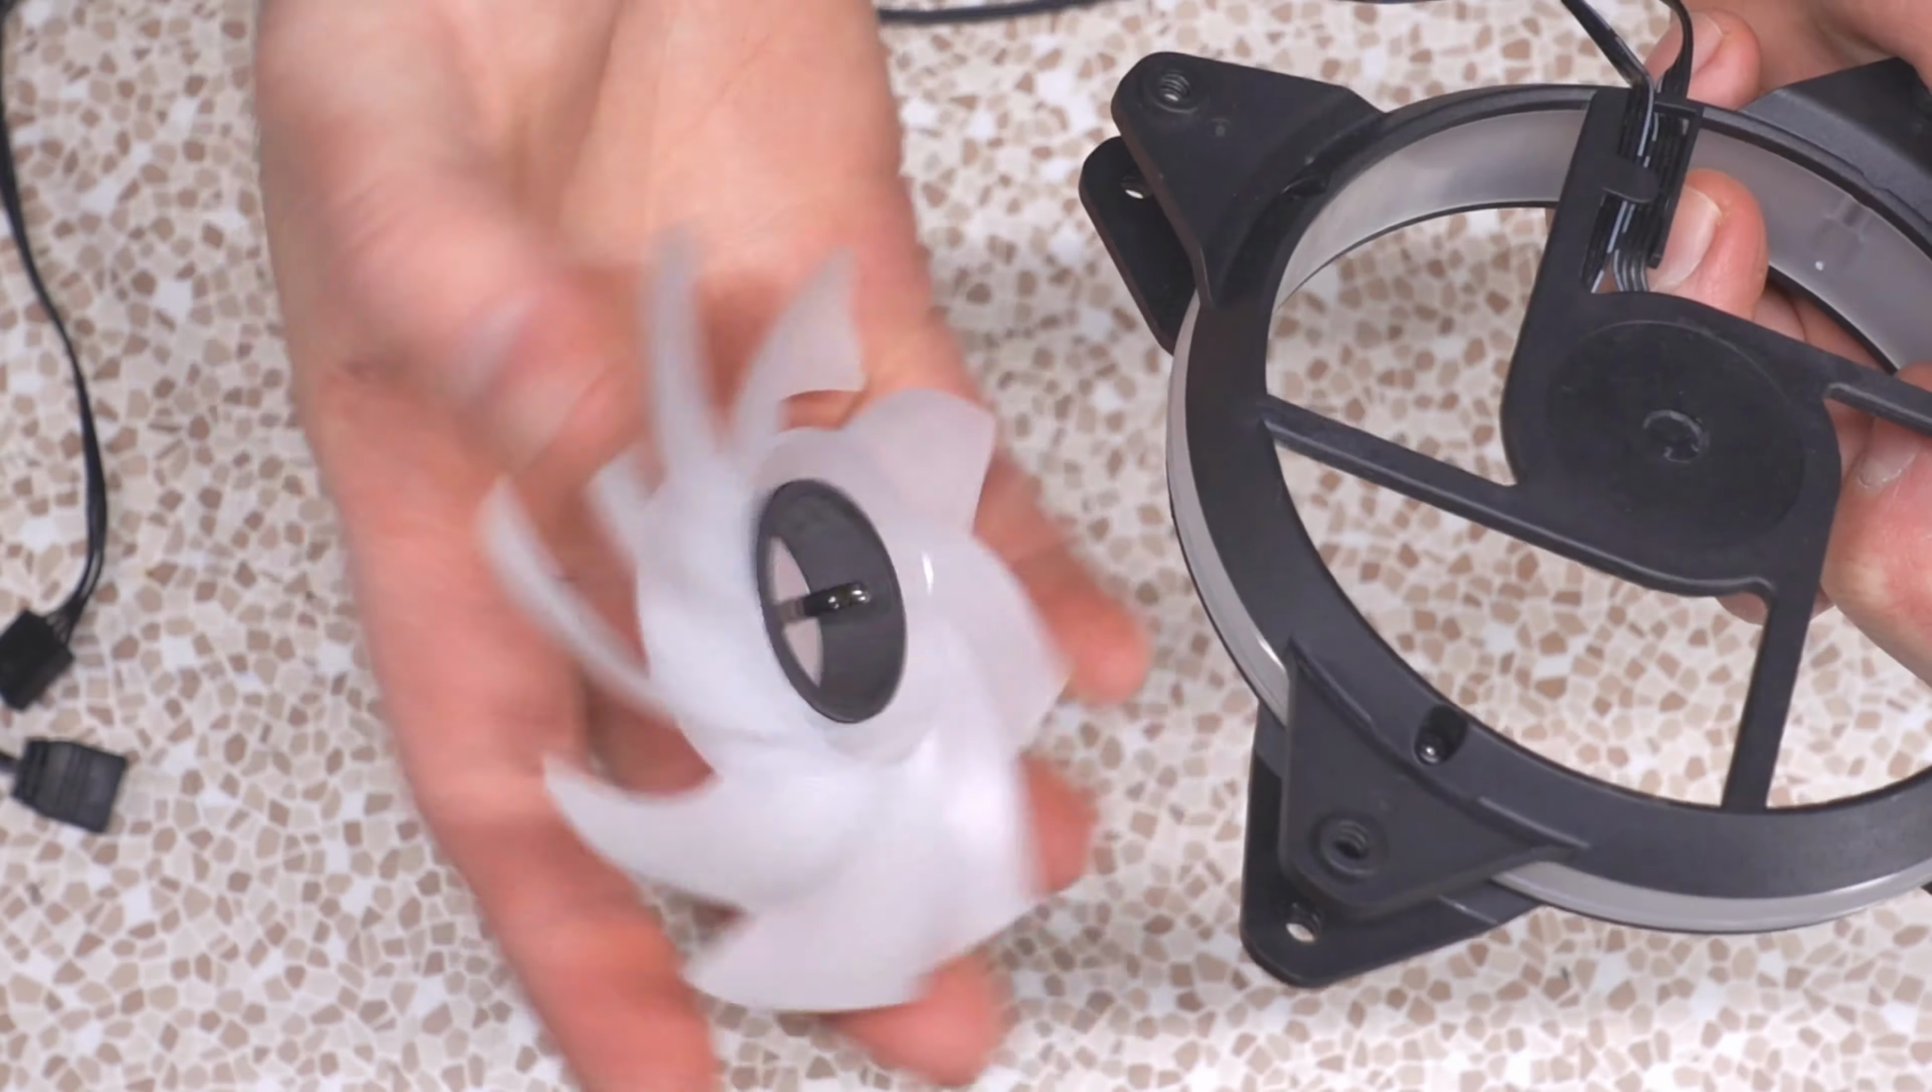I got the fan assembly apart.